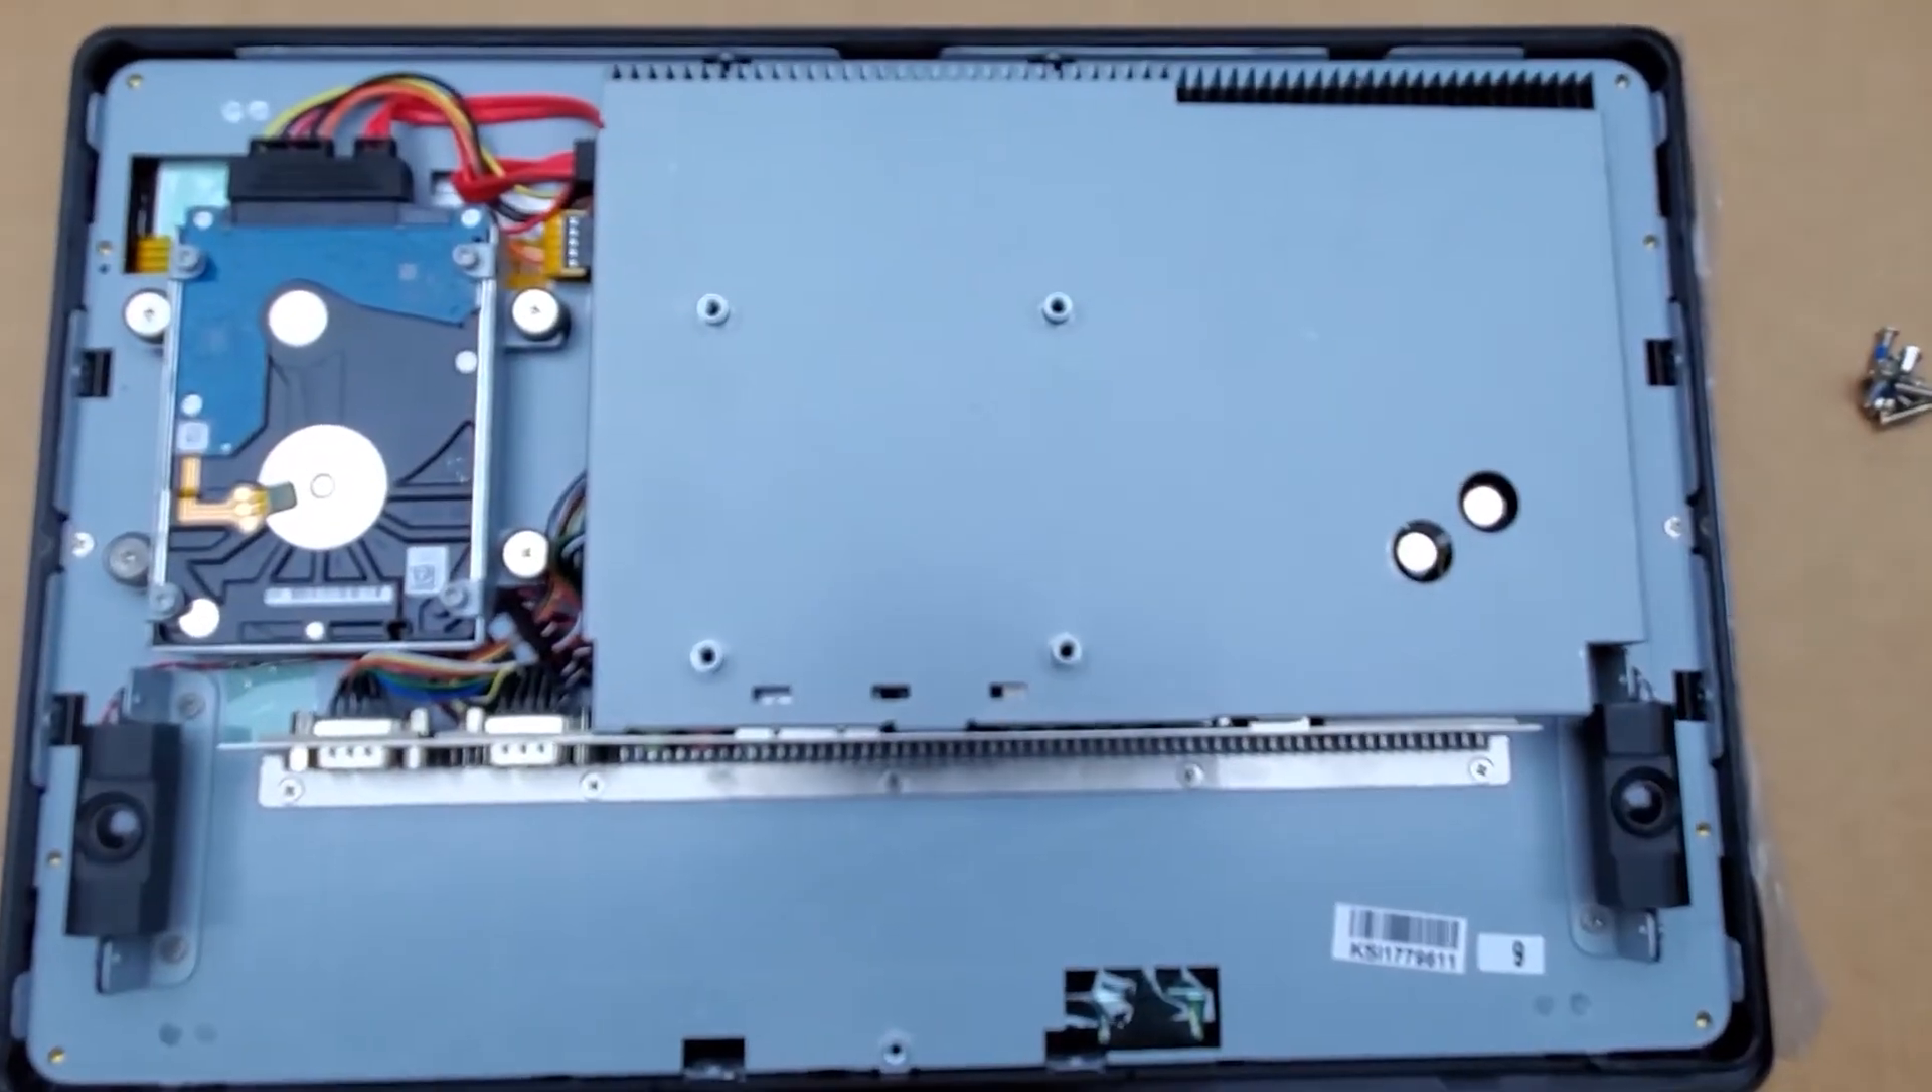All the screws are removed and the back cover lifts off to reveal some more shielding.